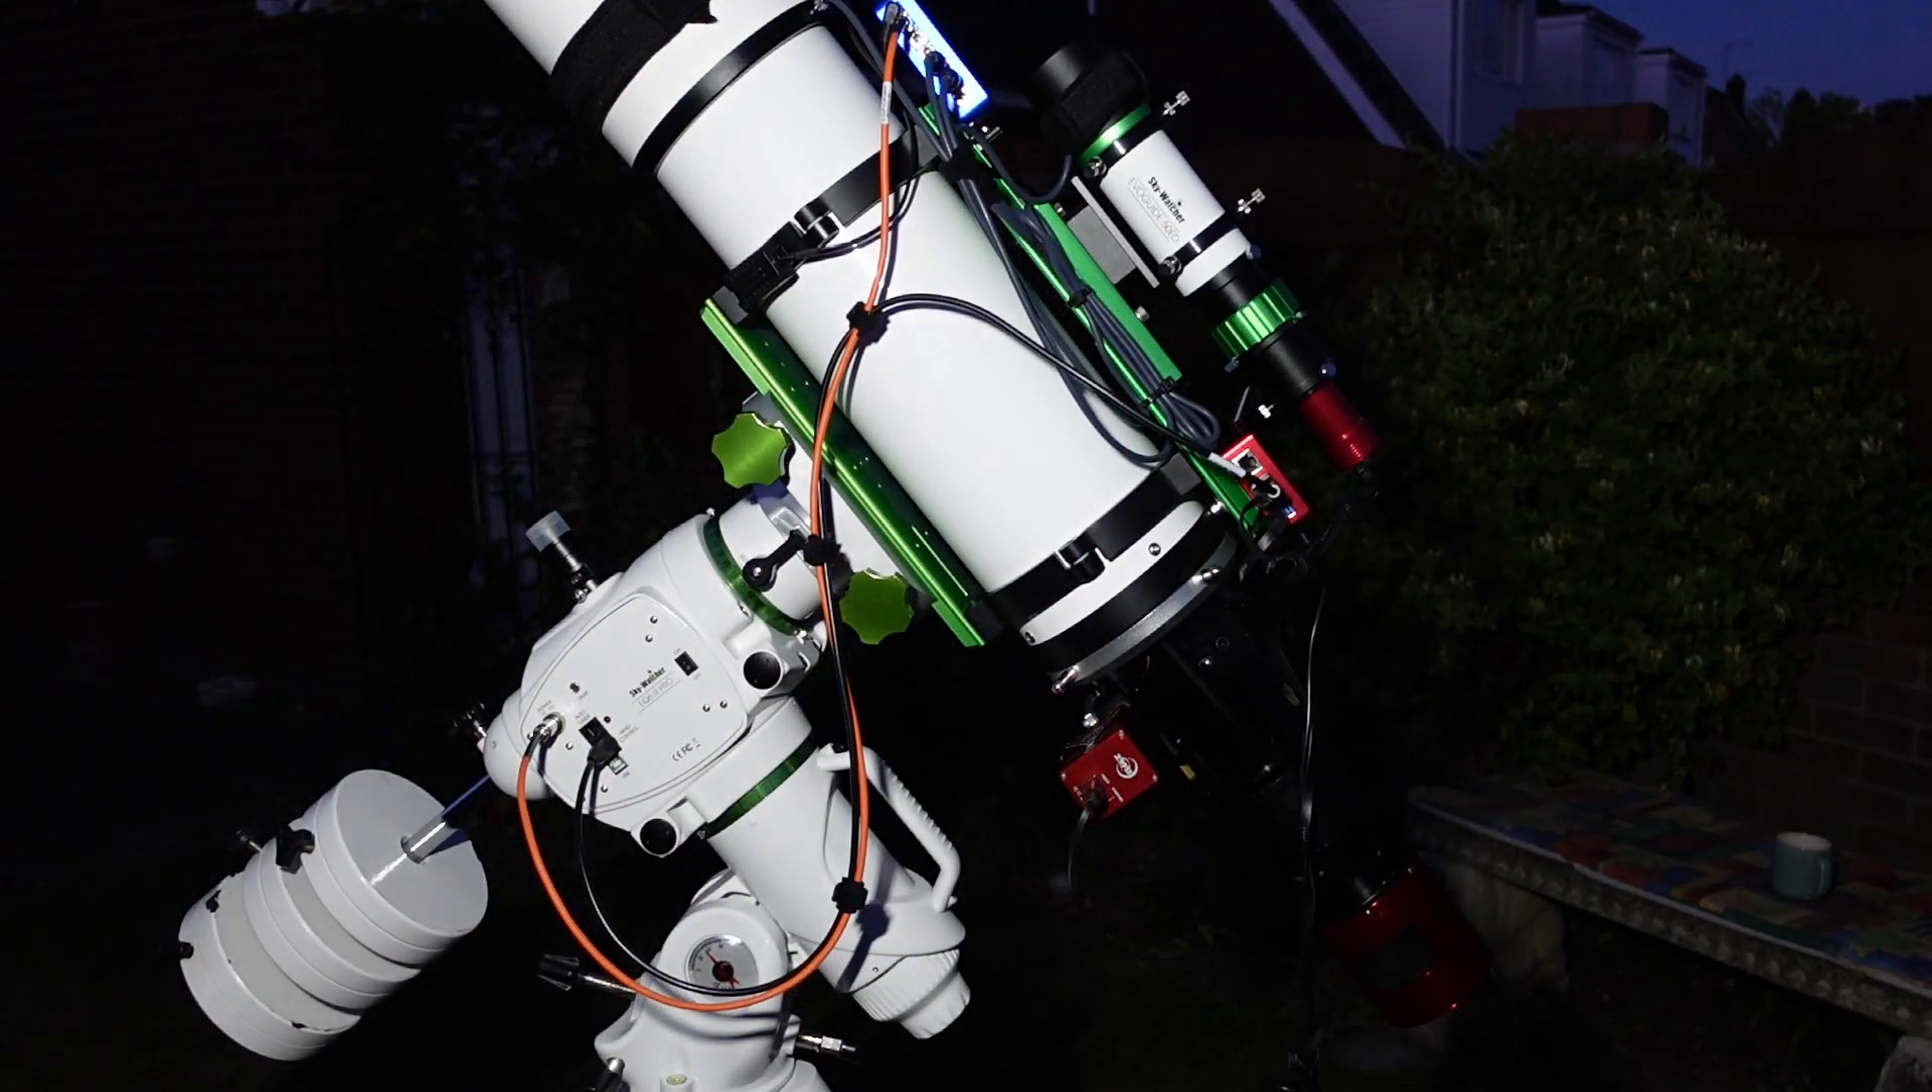So now the rig is all together and the cables are in.